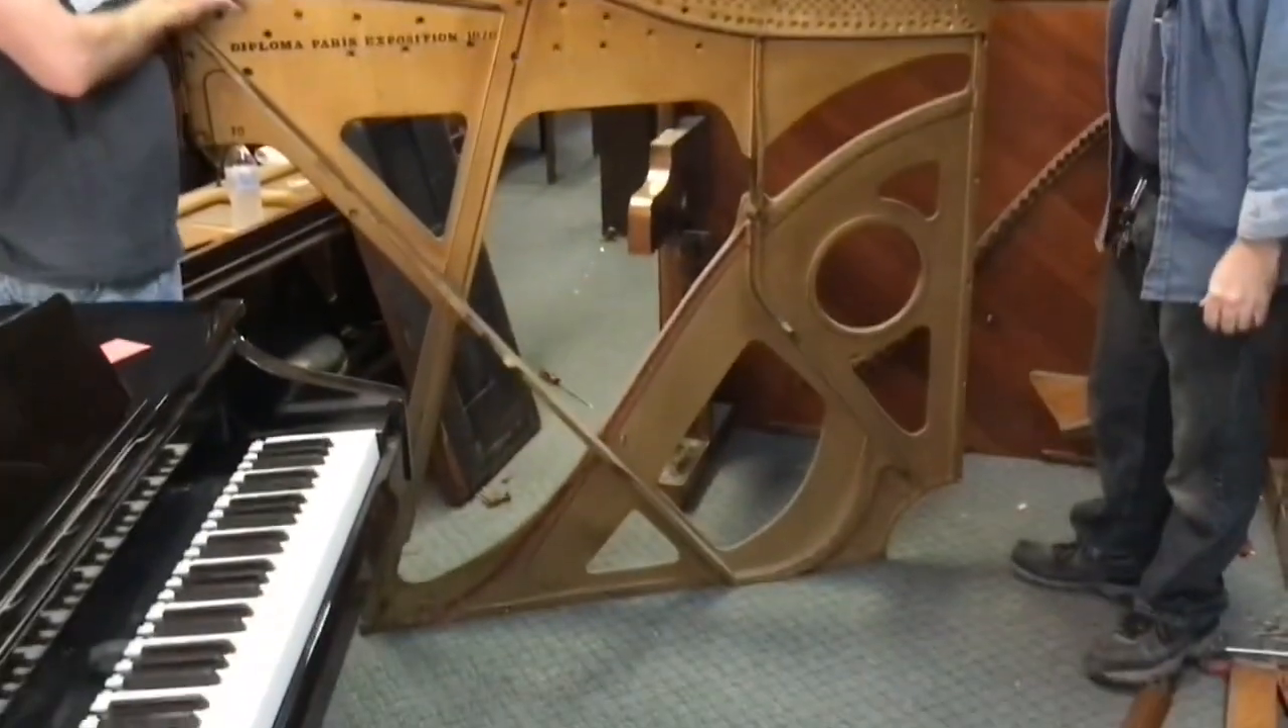That particular piece of cast iron is out.